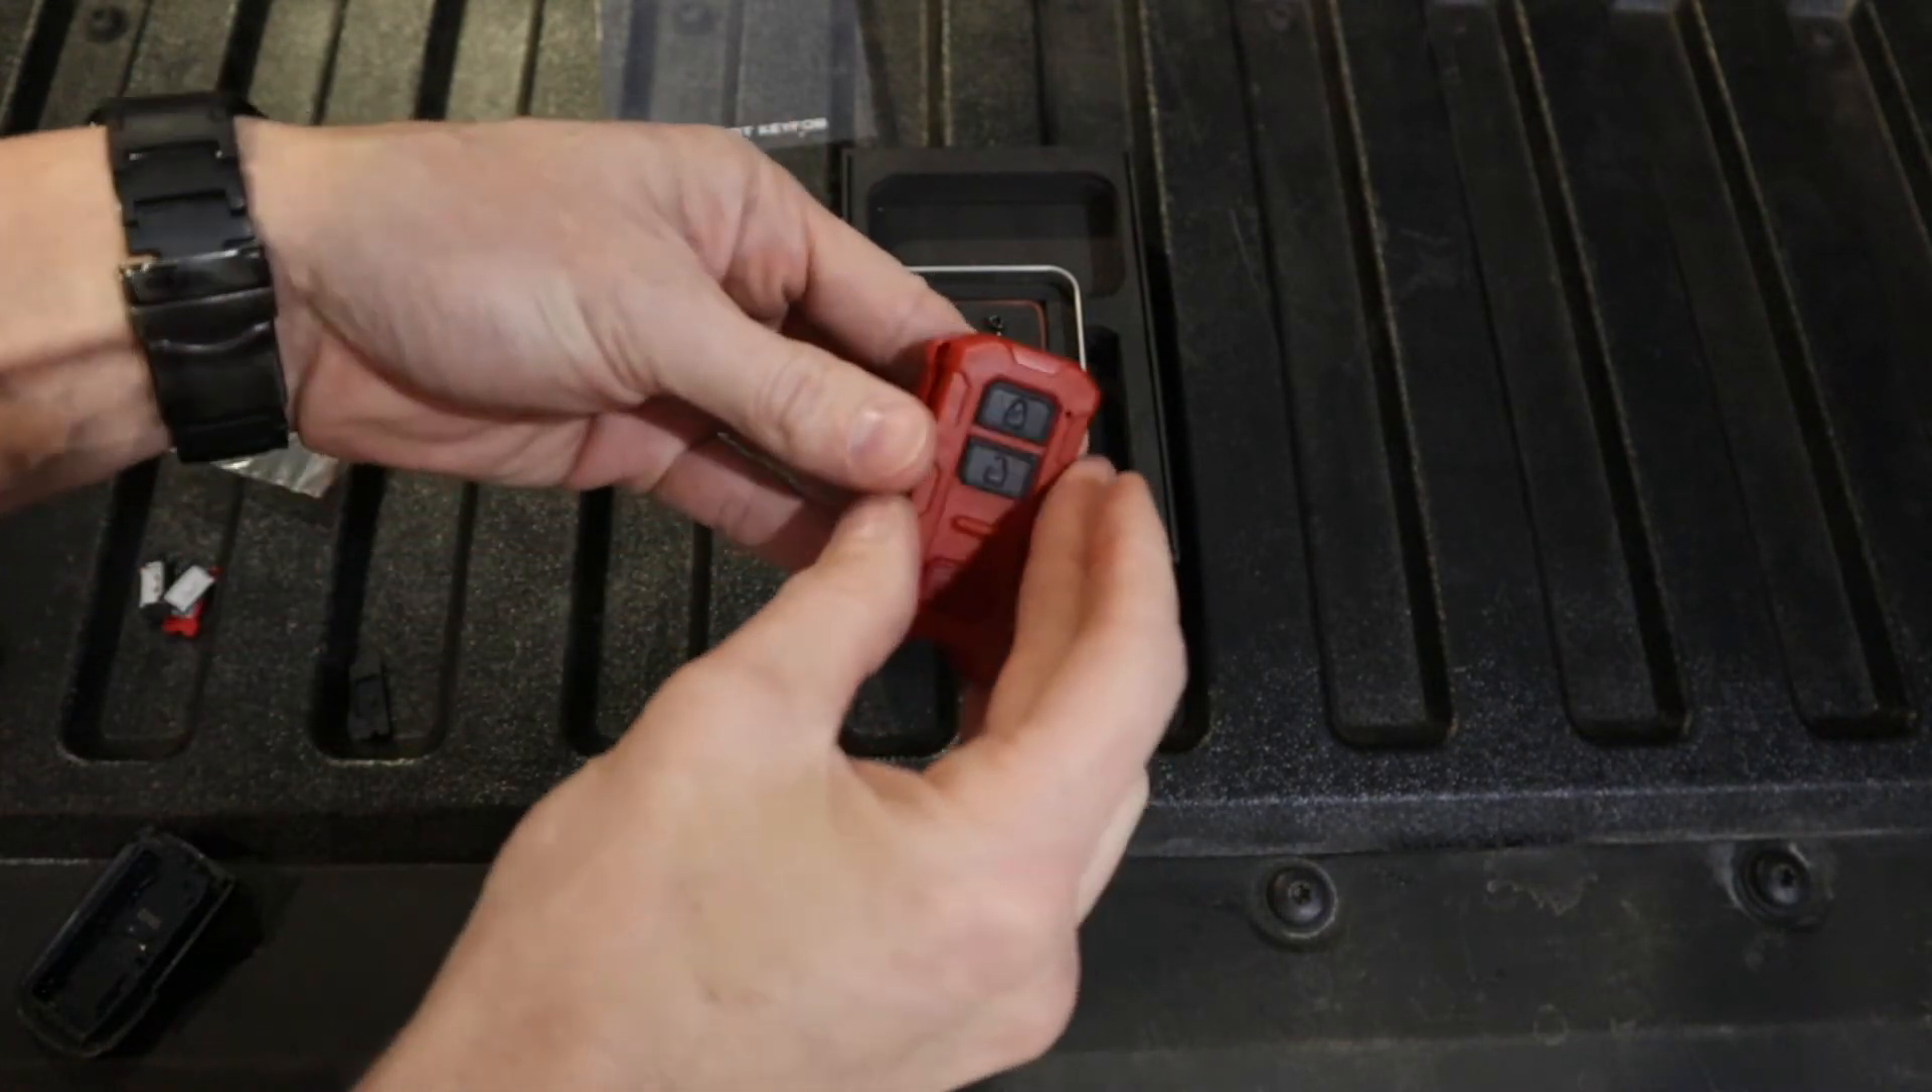So now we got the silicone cover on there.